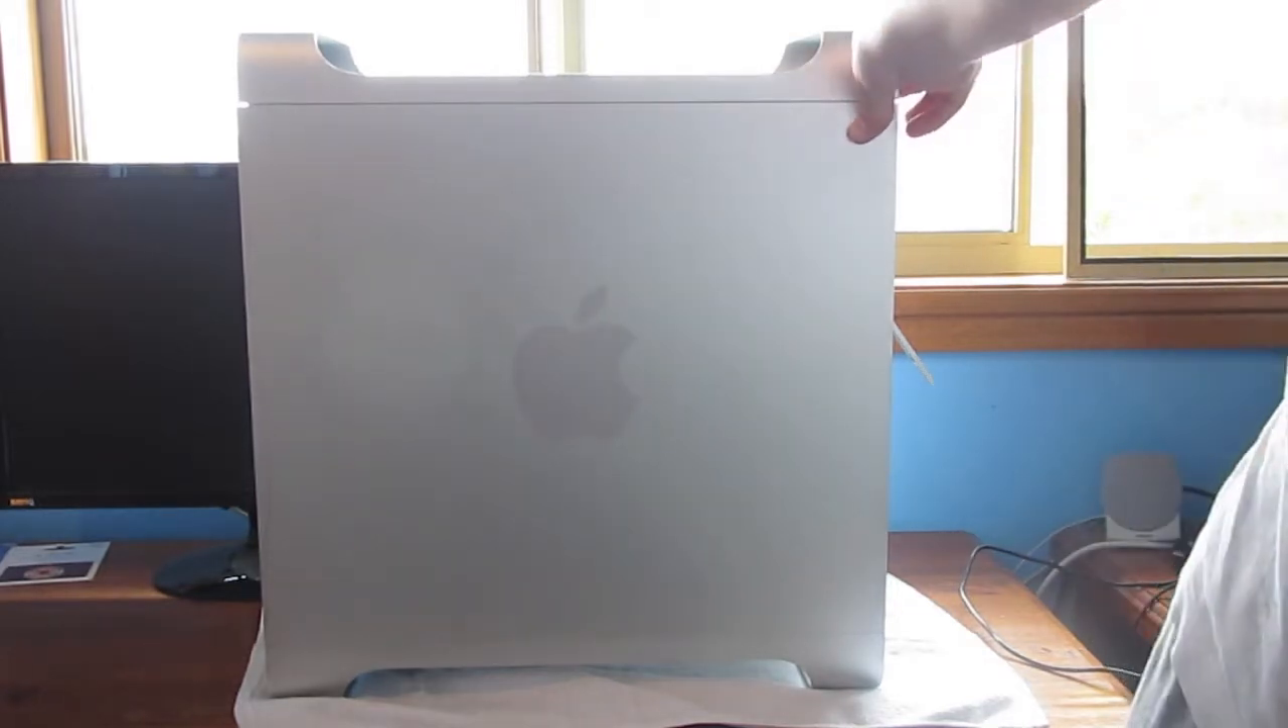And now all we have to do is slide the door back on. So the door is slid back on.